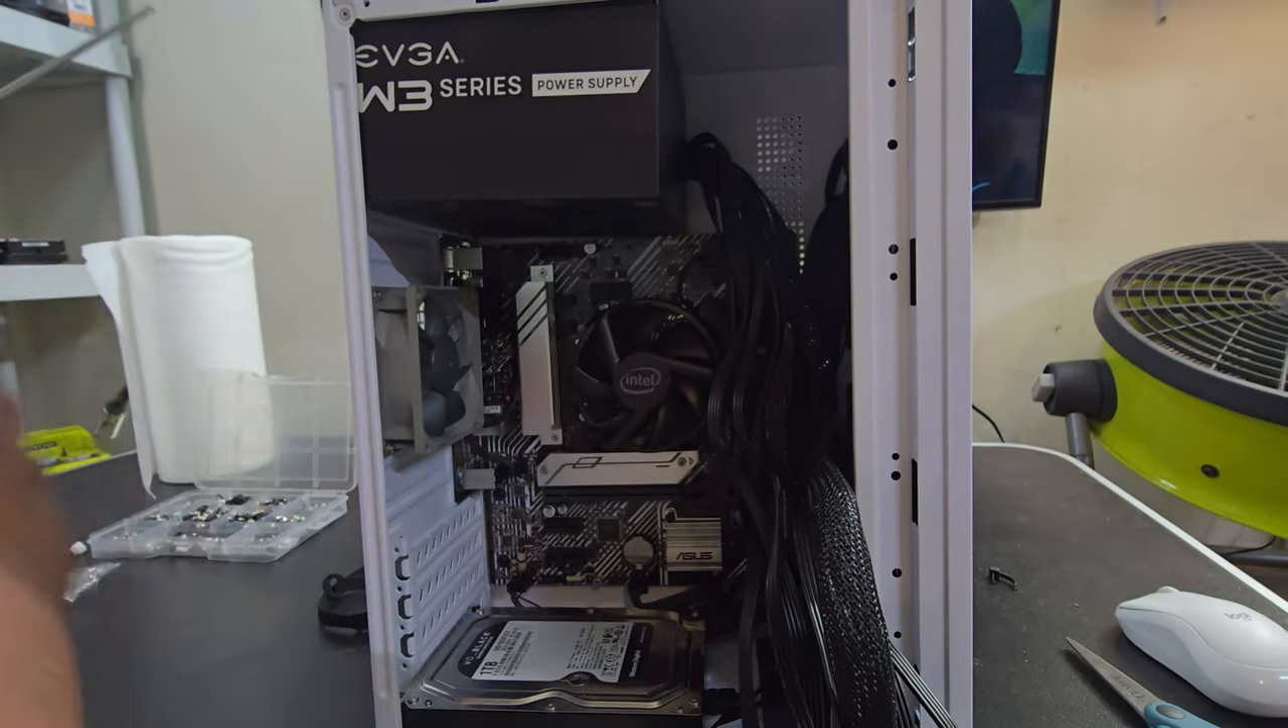The power supply is now installed.